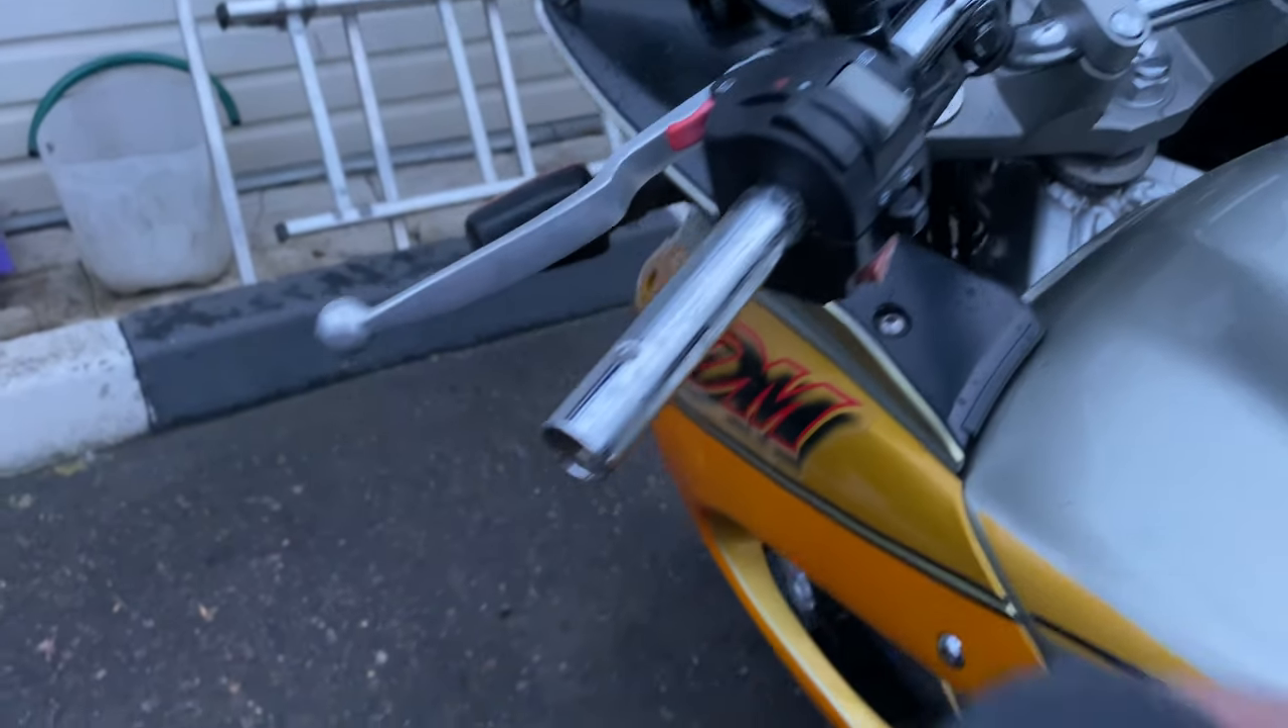Осталось вот эту вот грипсу одеть.